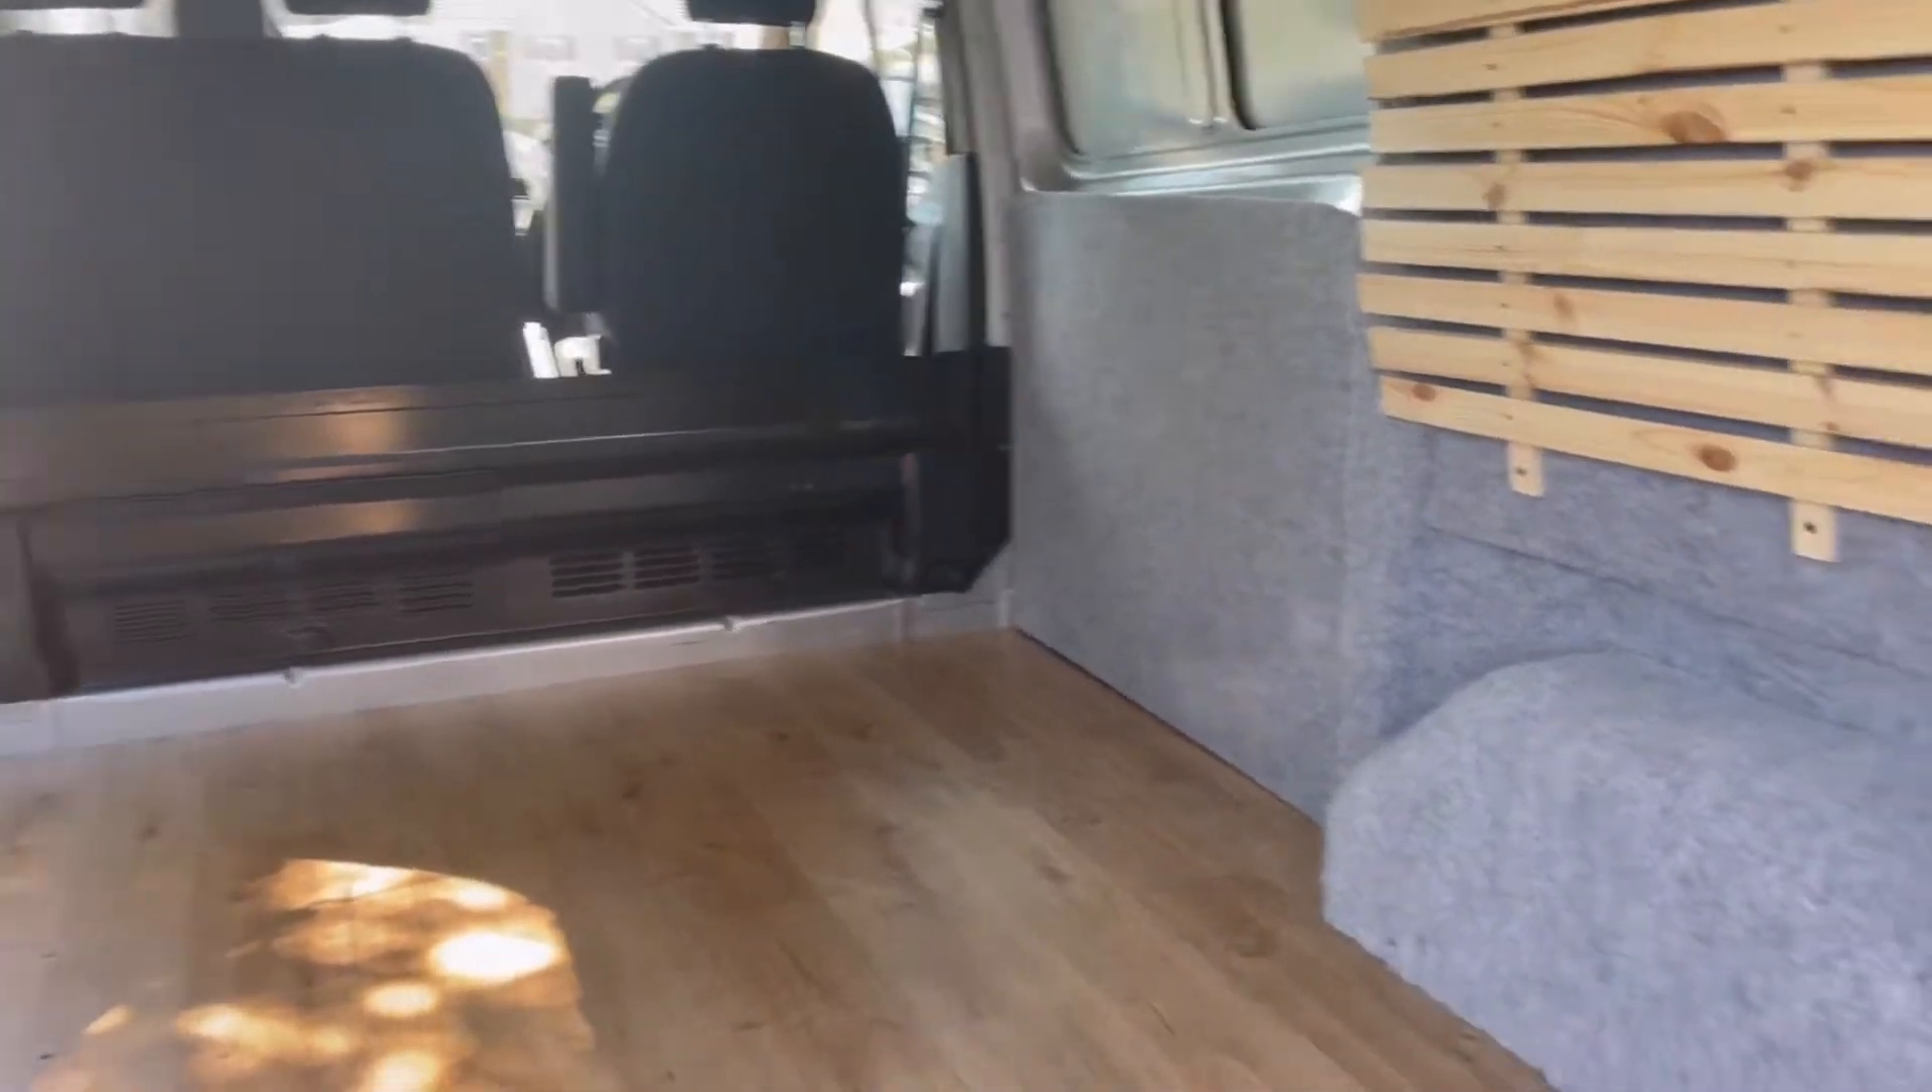So that's all the panels back on.